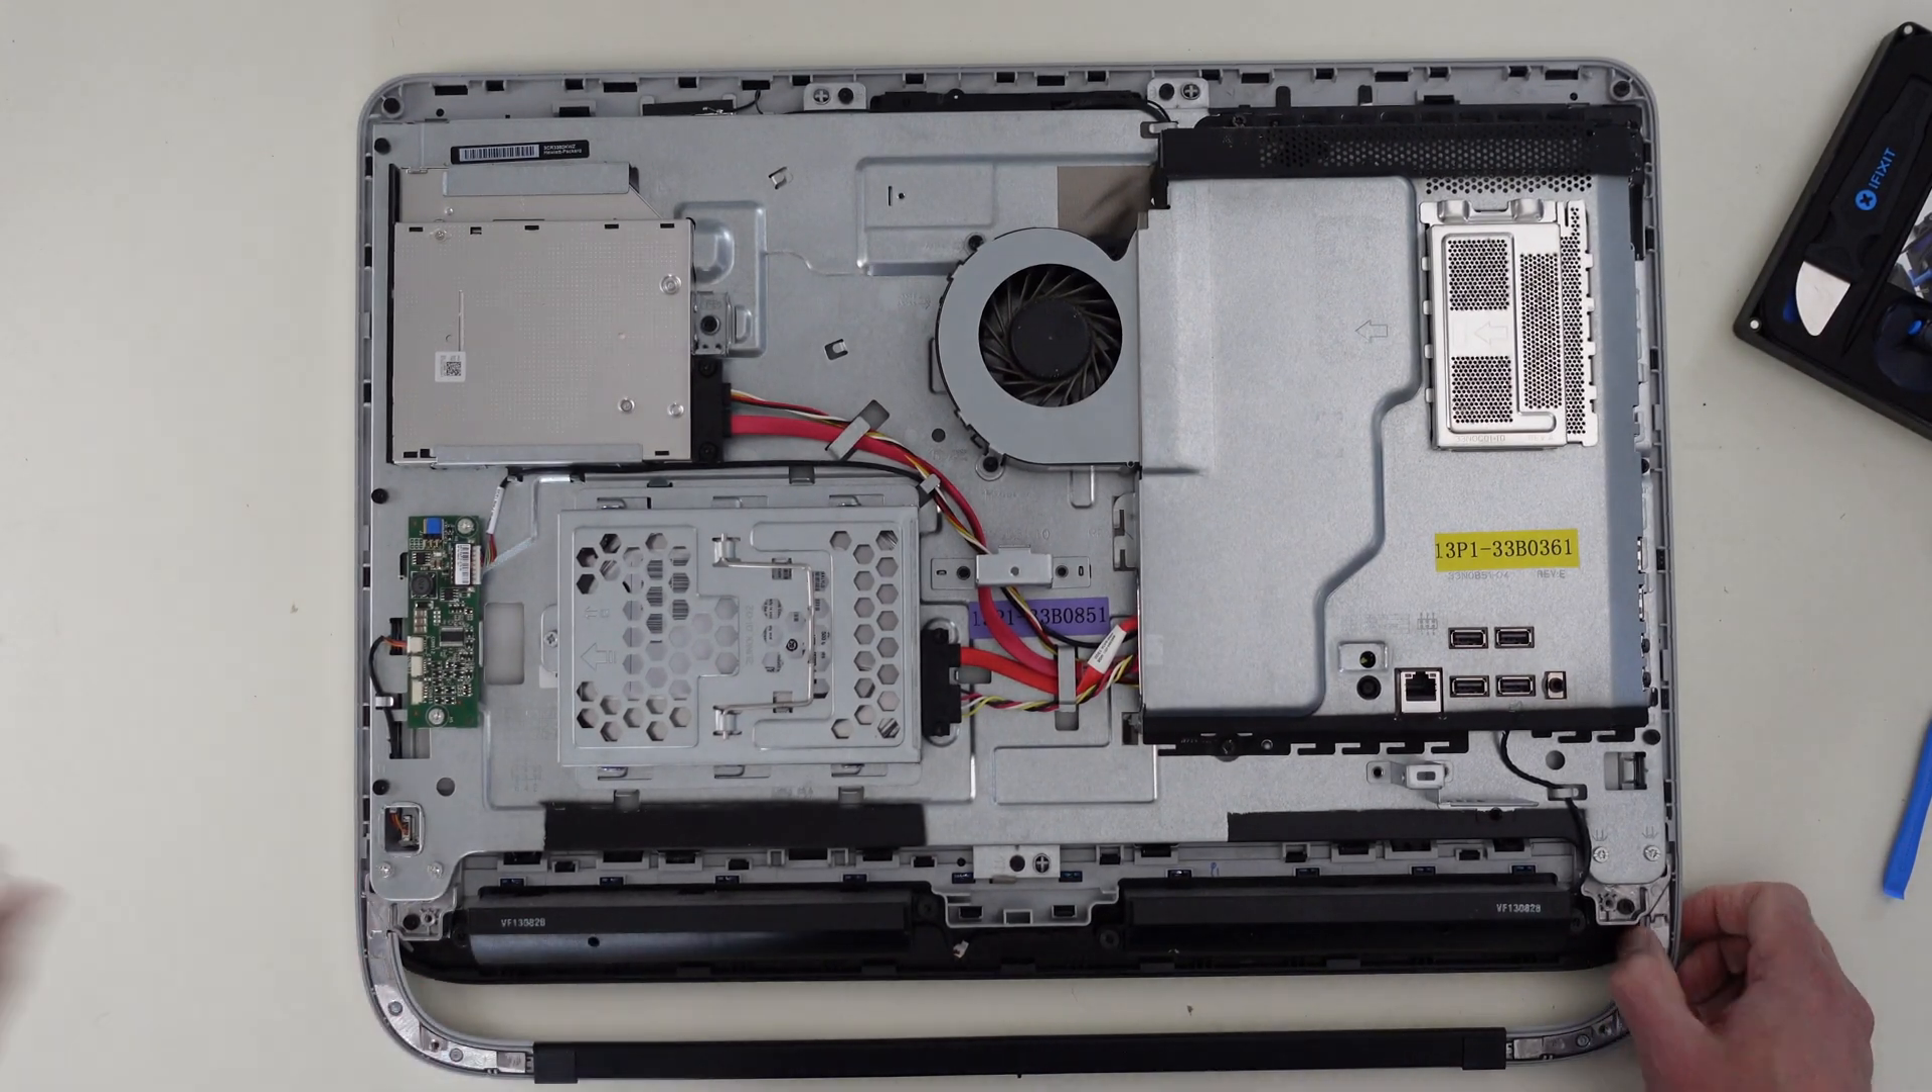Now the full back panel is off.